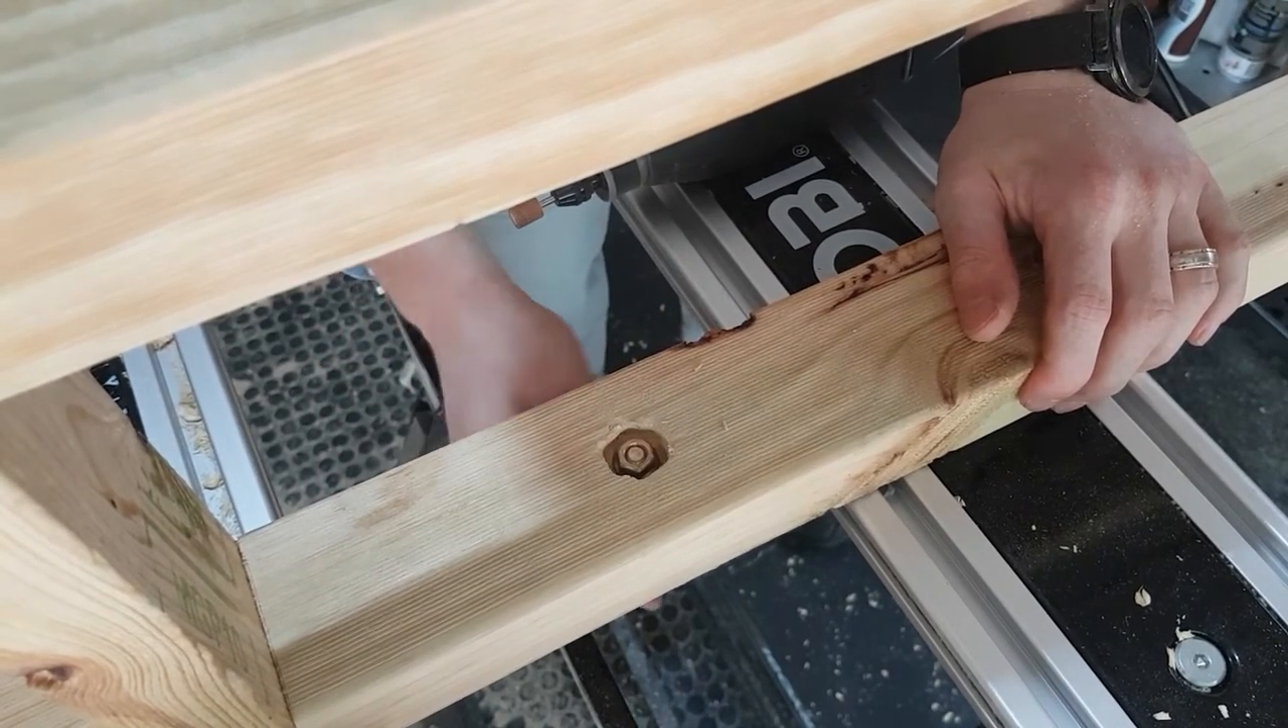There is my bolt sunk down to the correct level.